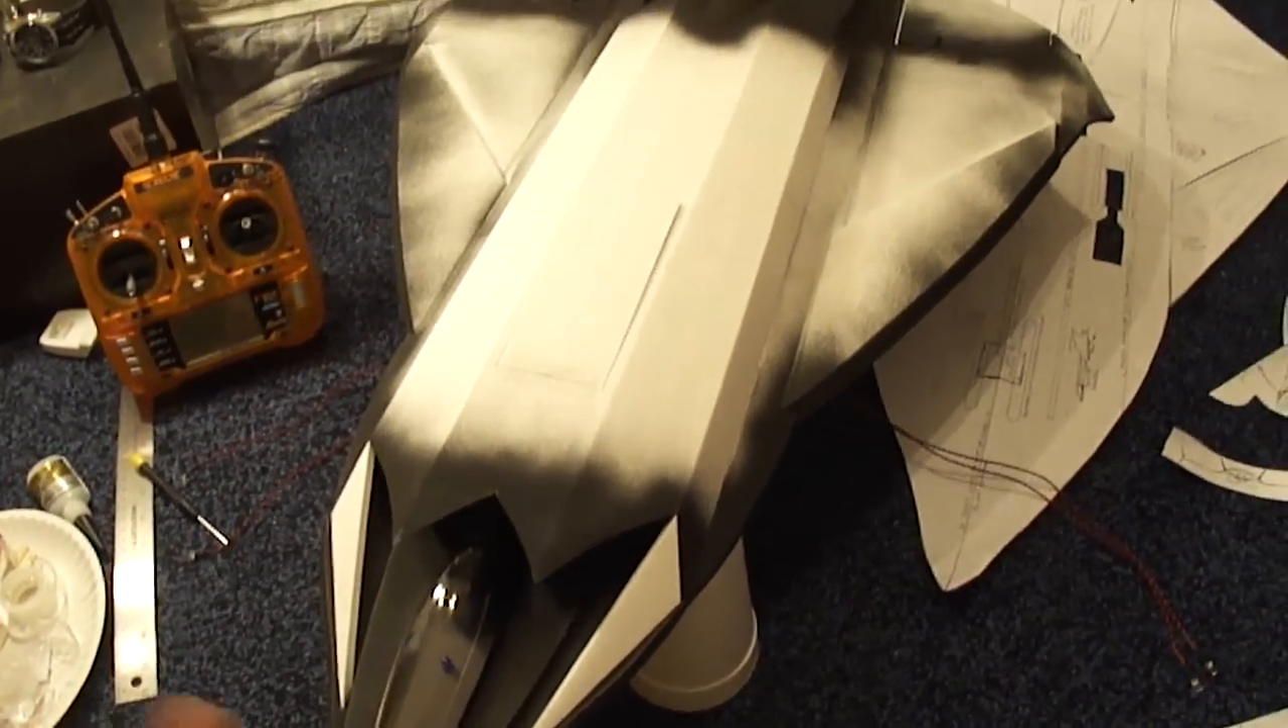All right, so we hot glued the top on.